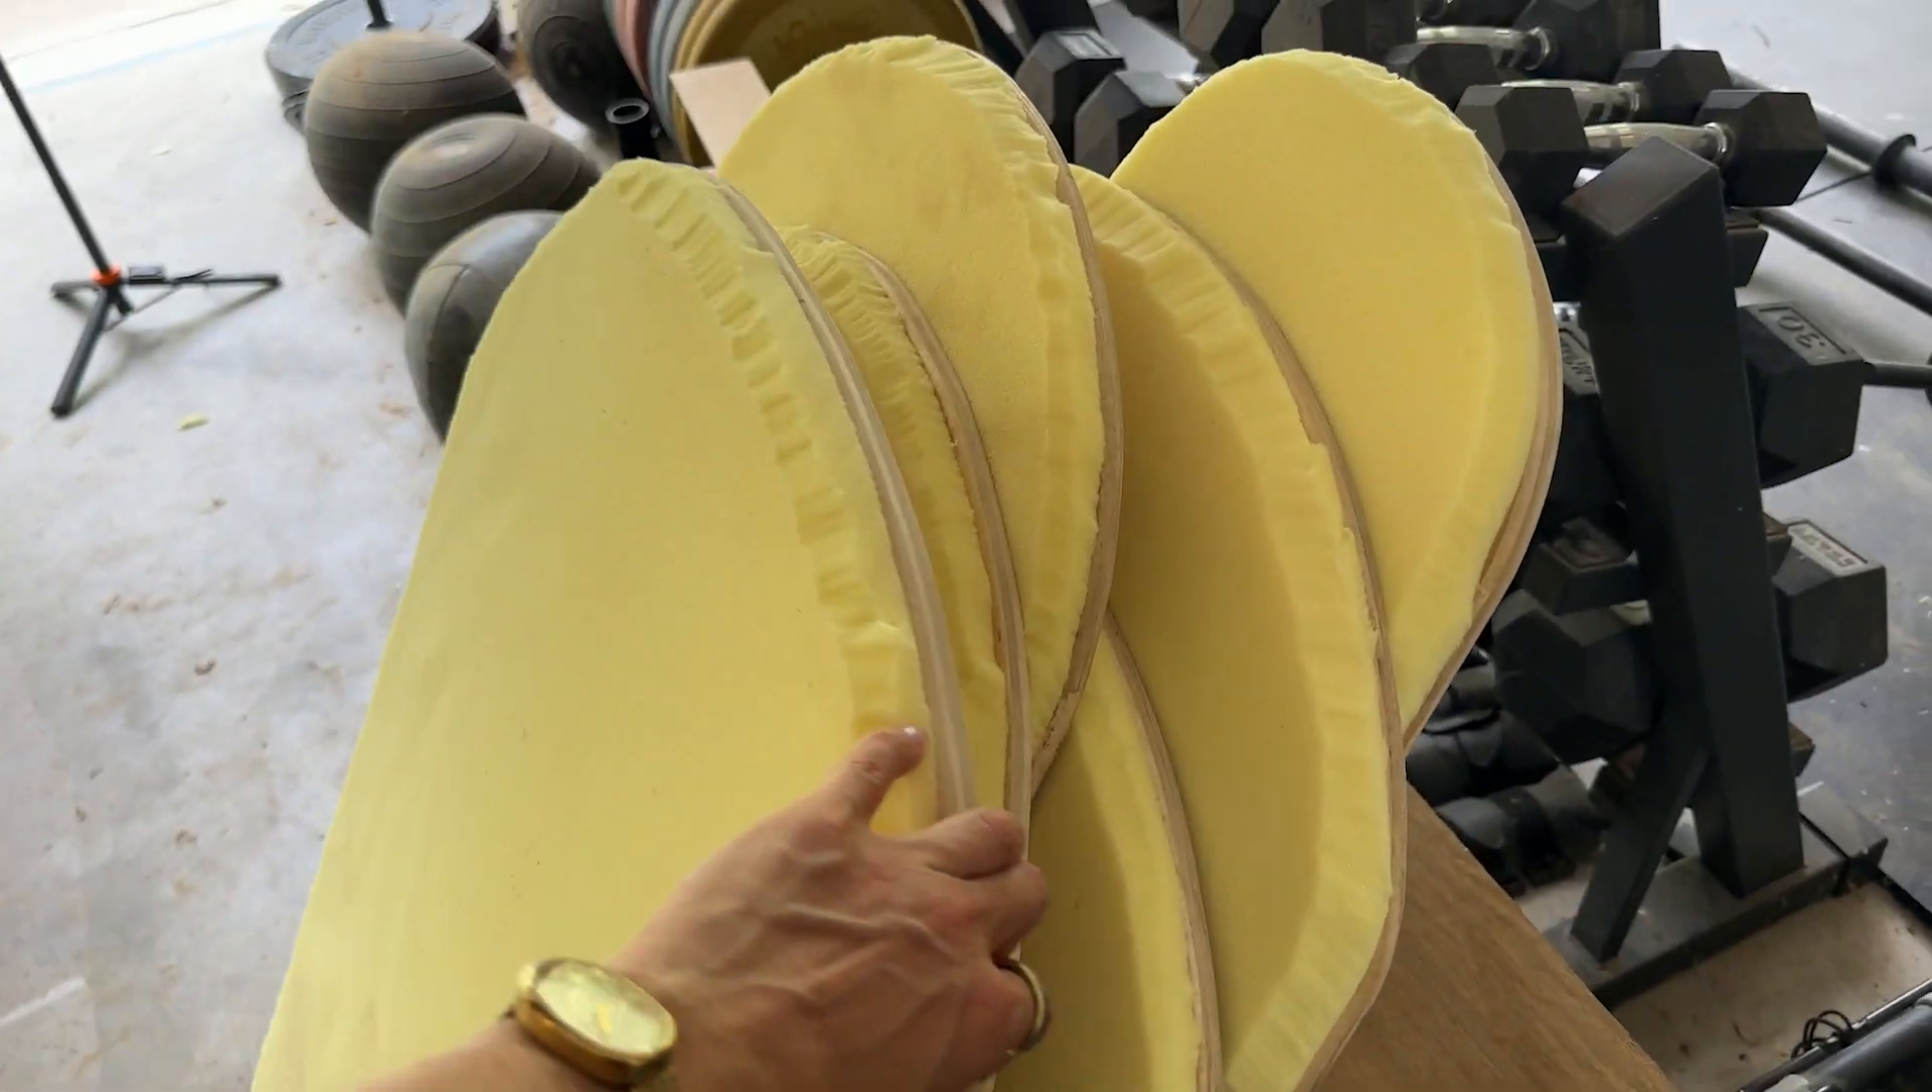So, the foam is installed. You got all the pieces, all the edges done.